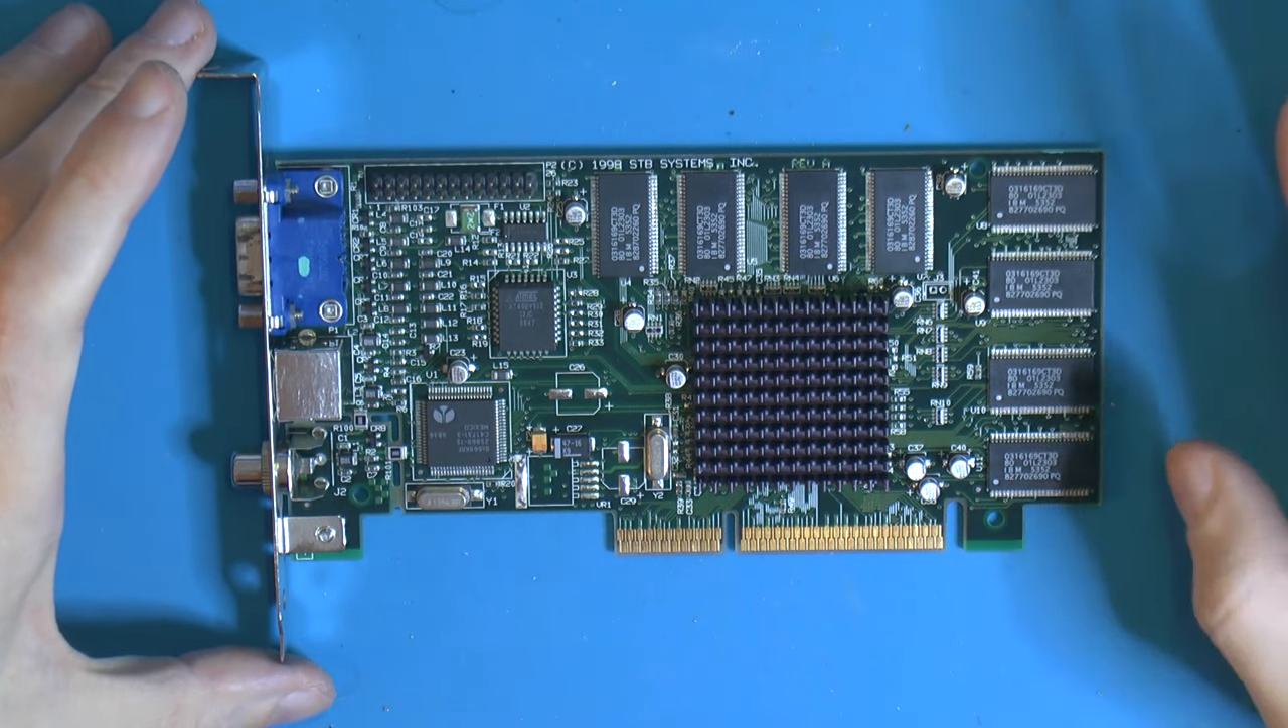The tnt2 card is finished i got it out of the oven and i put on the bracket.